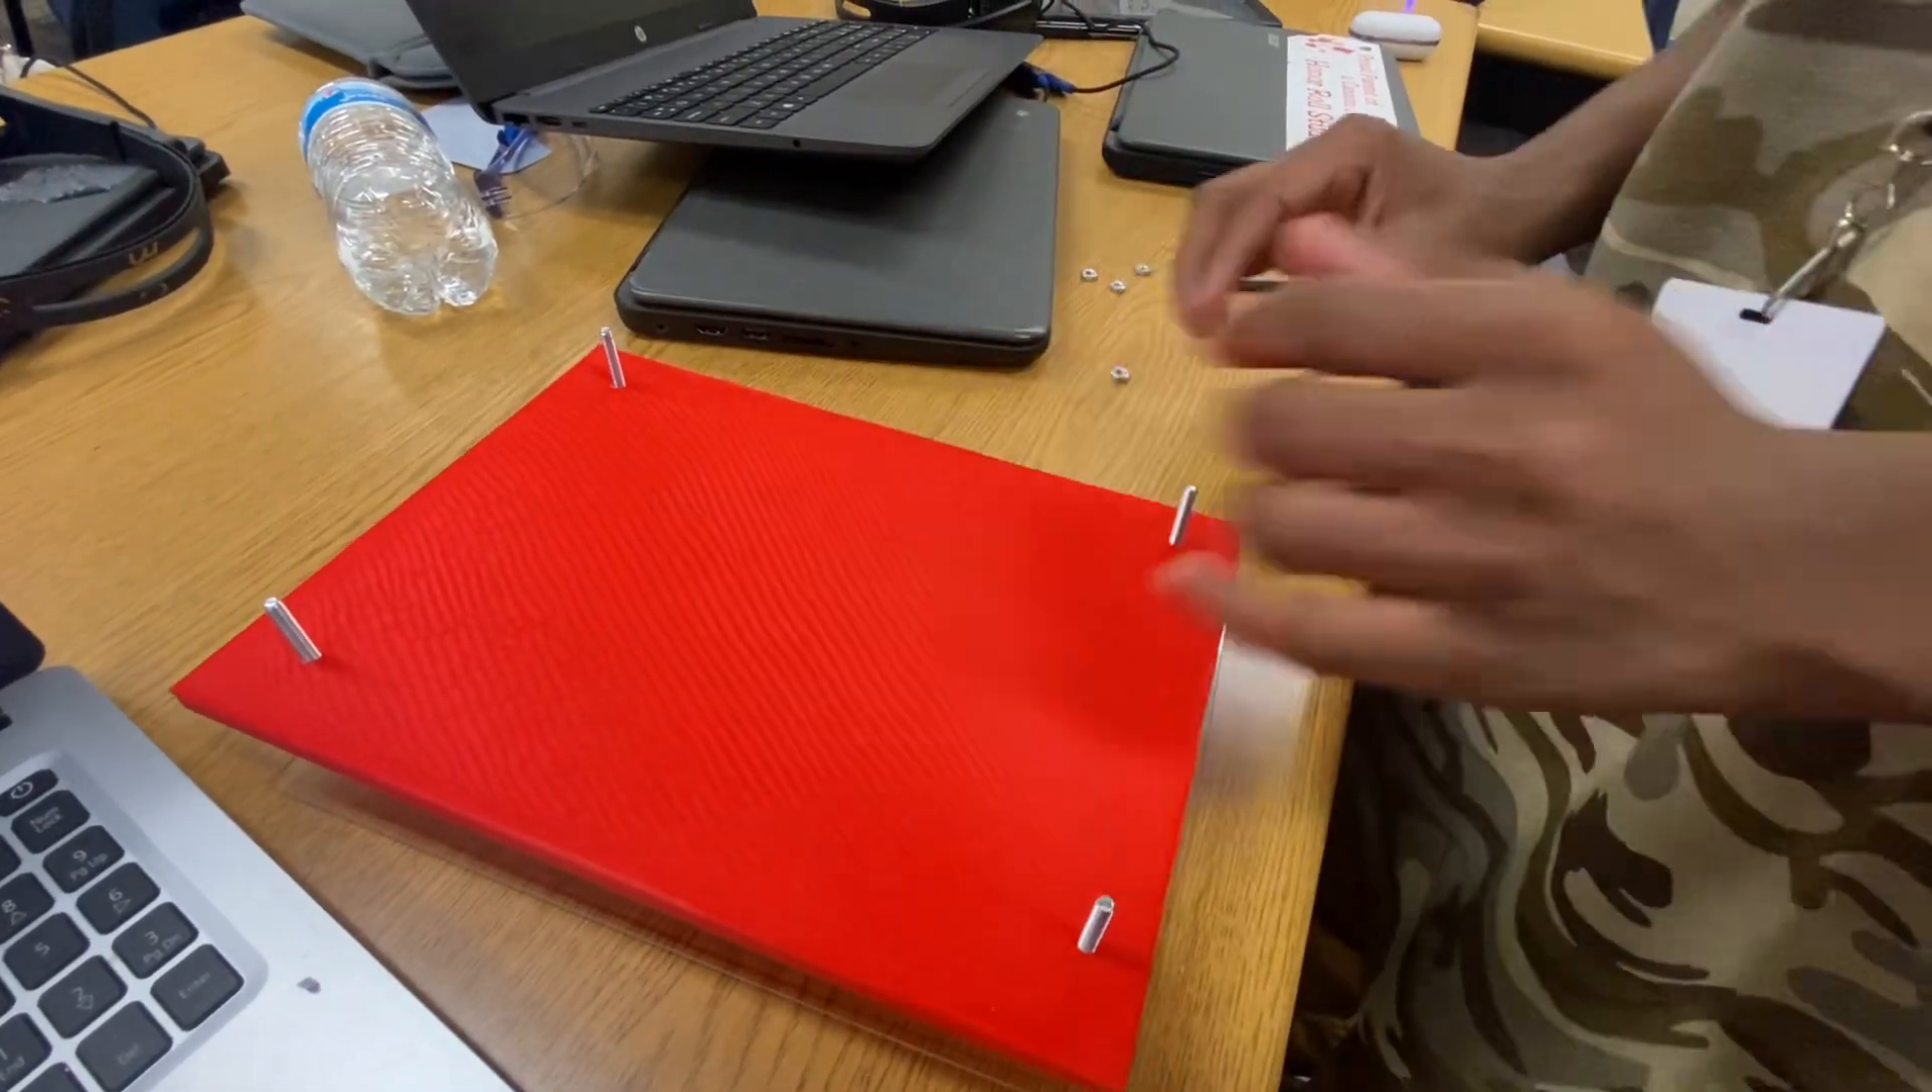As you can see, you got all four screws in the 3D print design.